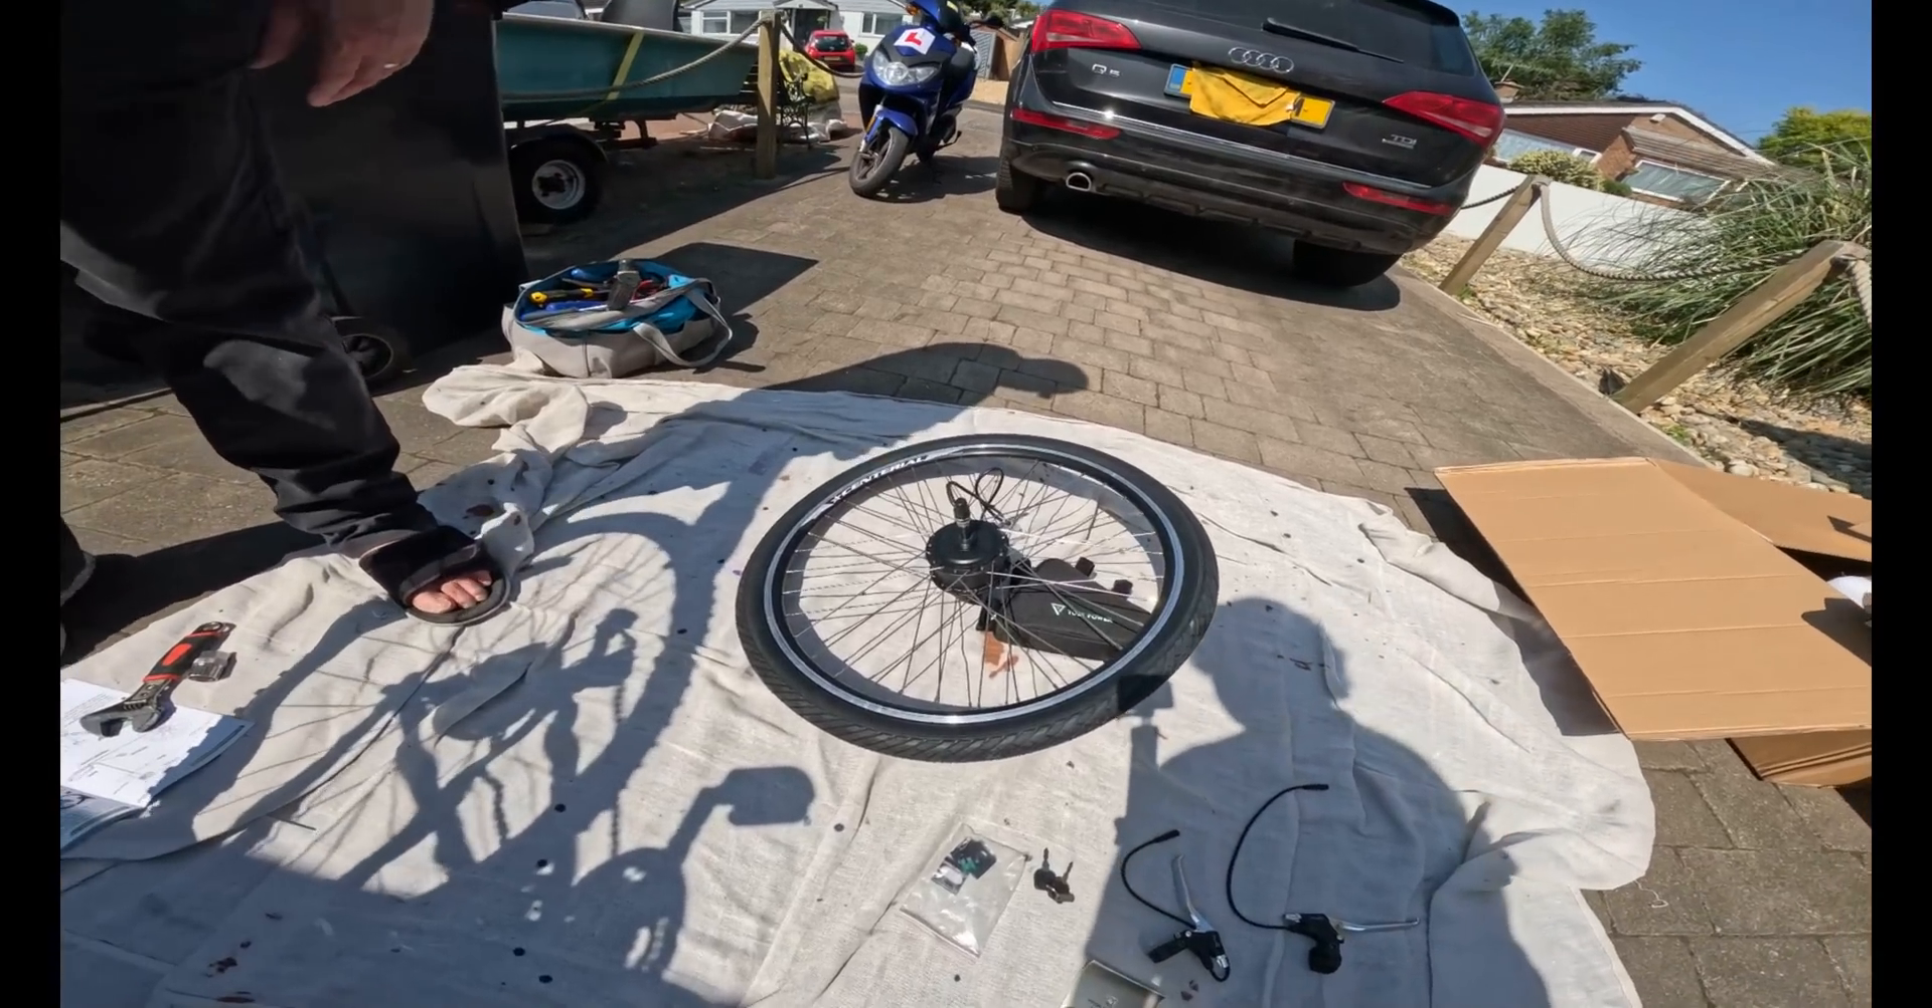I've already put a new tire on there ready.